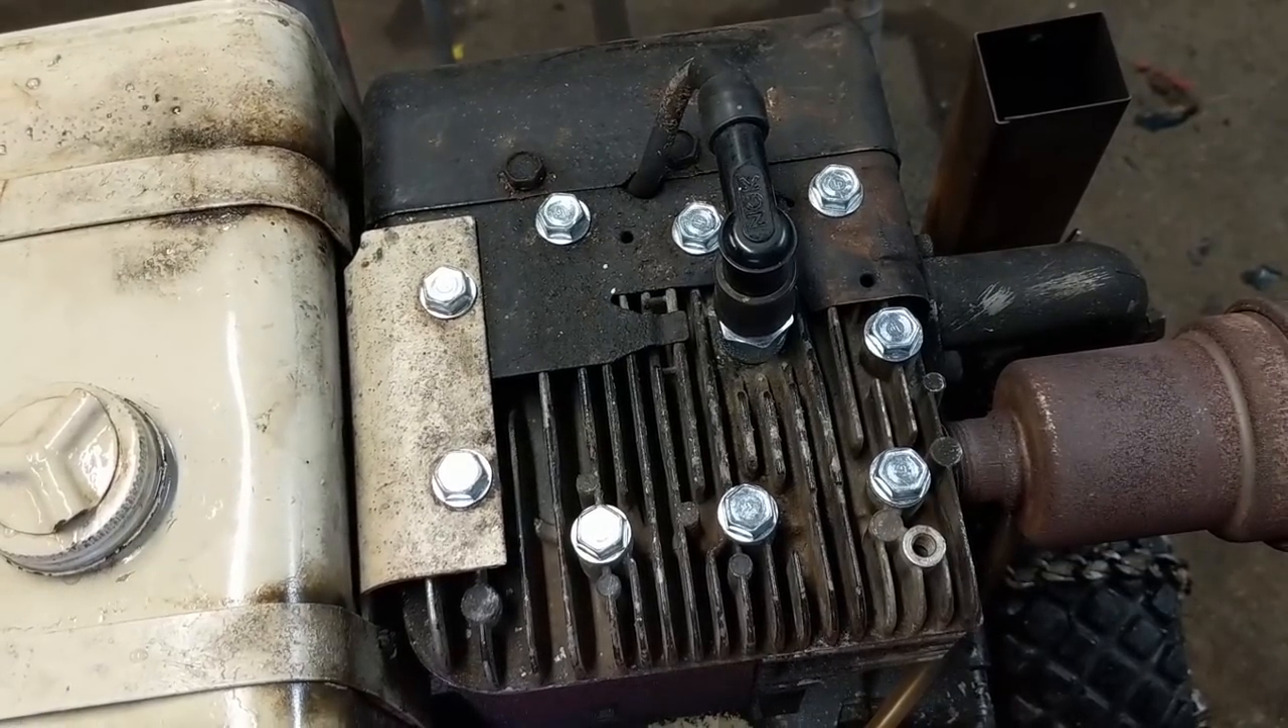And I have installed nine new head bolts you can see it there, but there is some confusion as to which head bolts you're supposed to use.